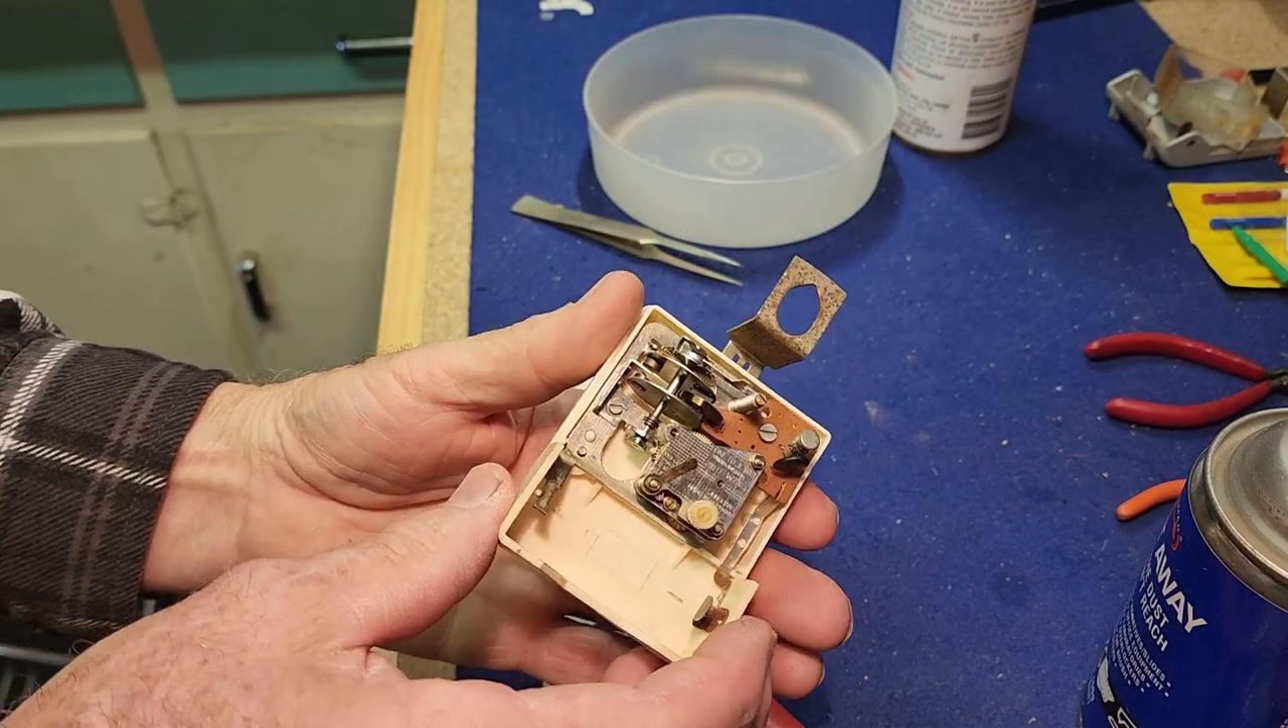I've just screwed the movement back into the case.